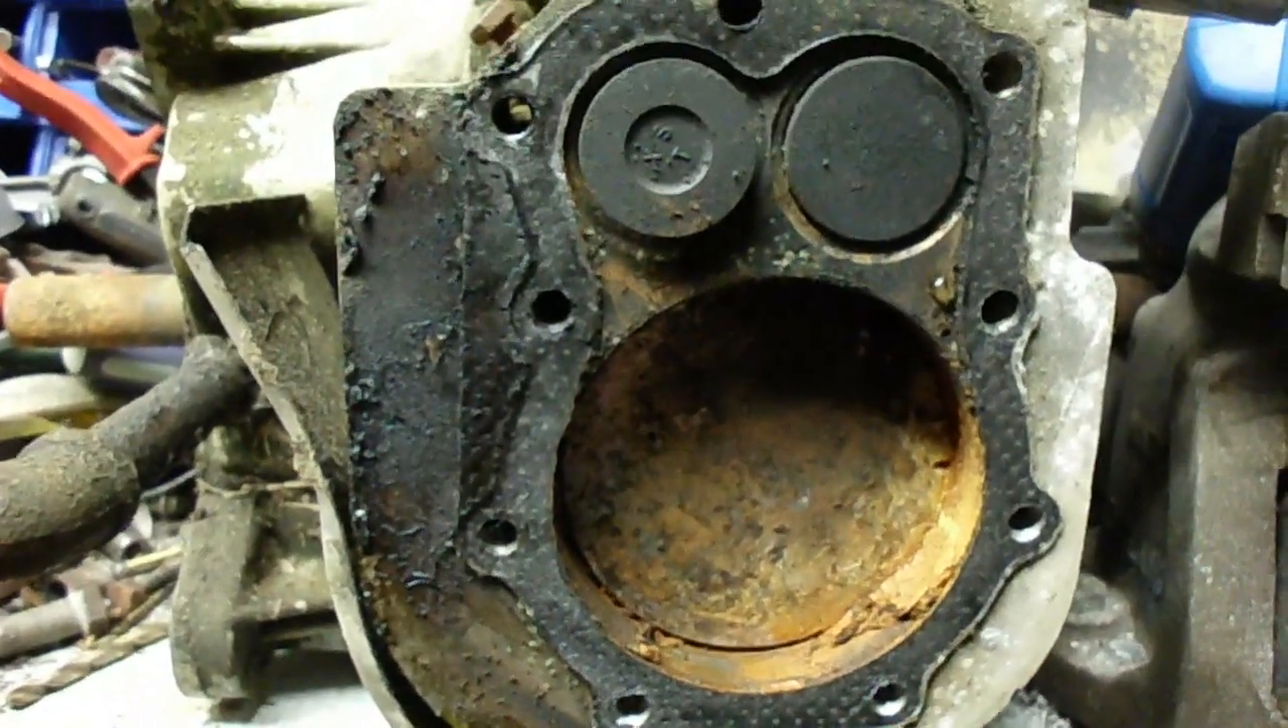So, I've got the second cylinder head removed there.